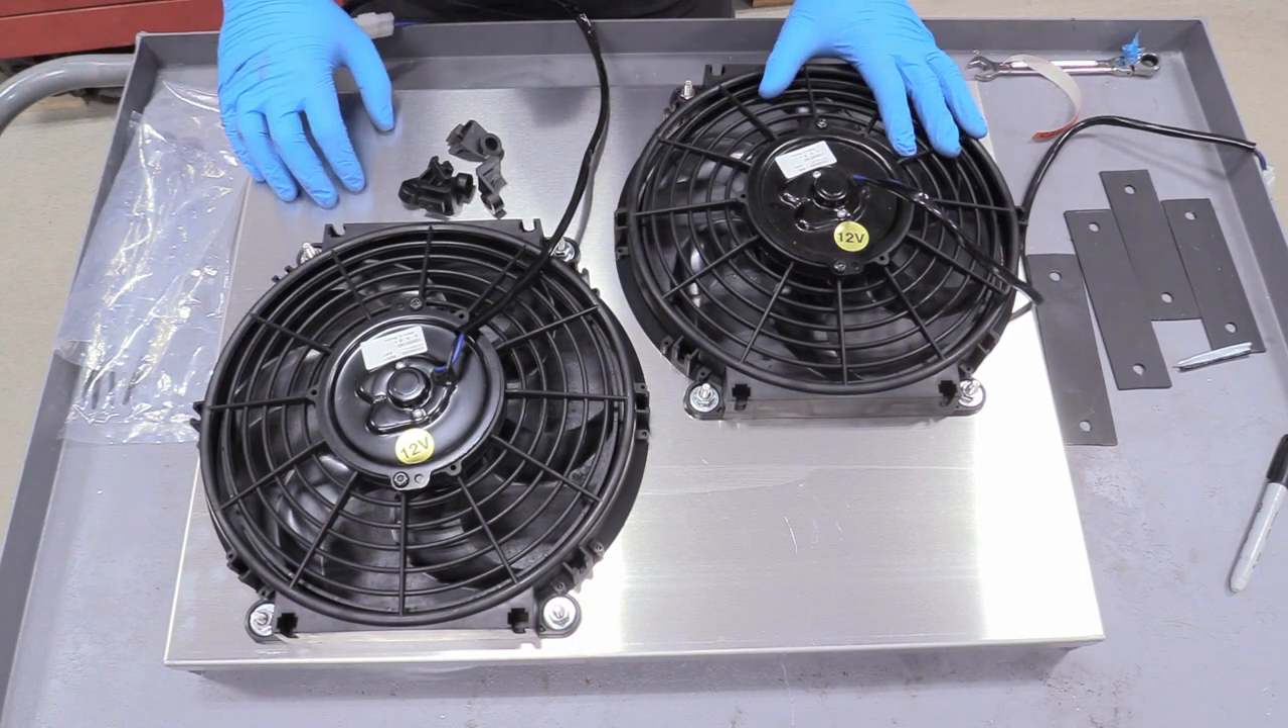So my fans are nice and mounted I've got four holes for each four nuts and bolts combos with that parts kit I showed you earlier so this is ready to go on our radiator.